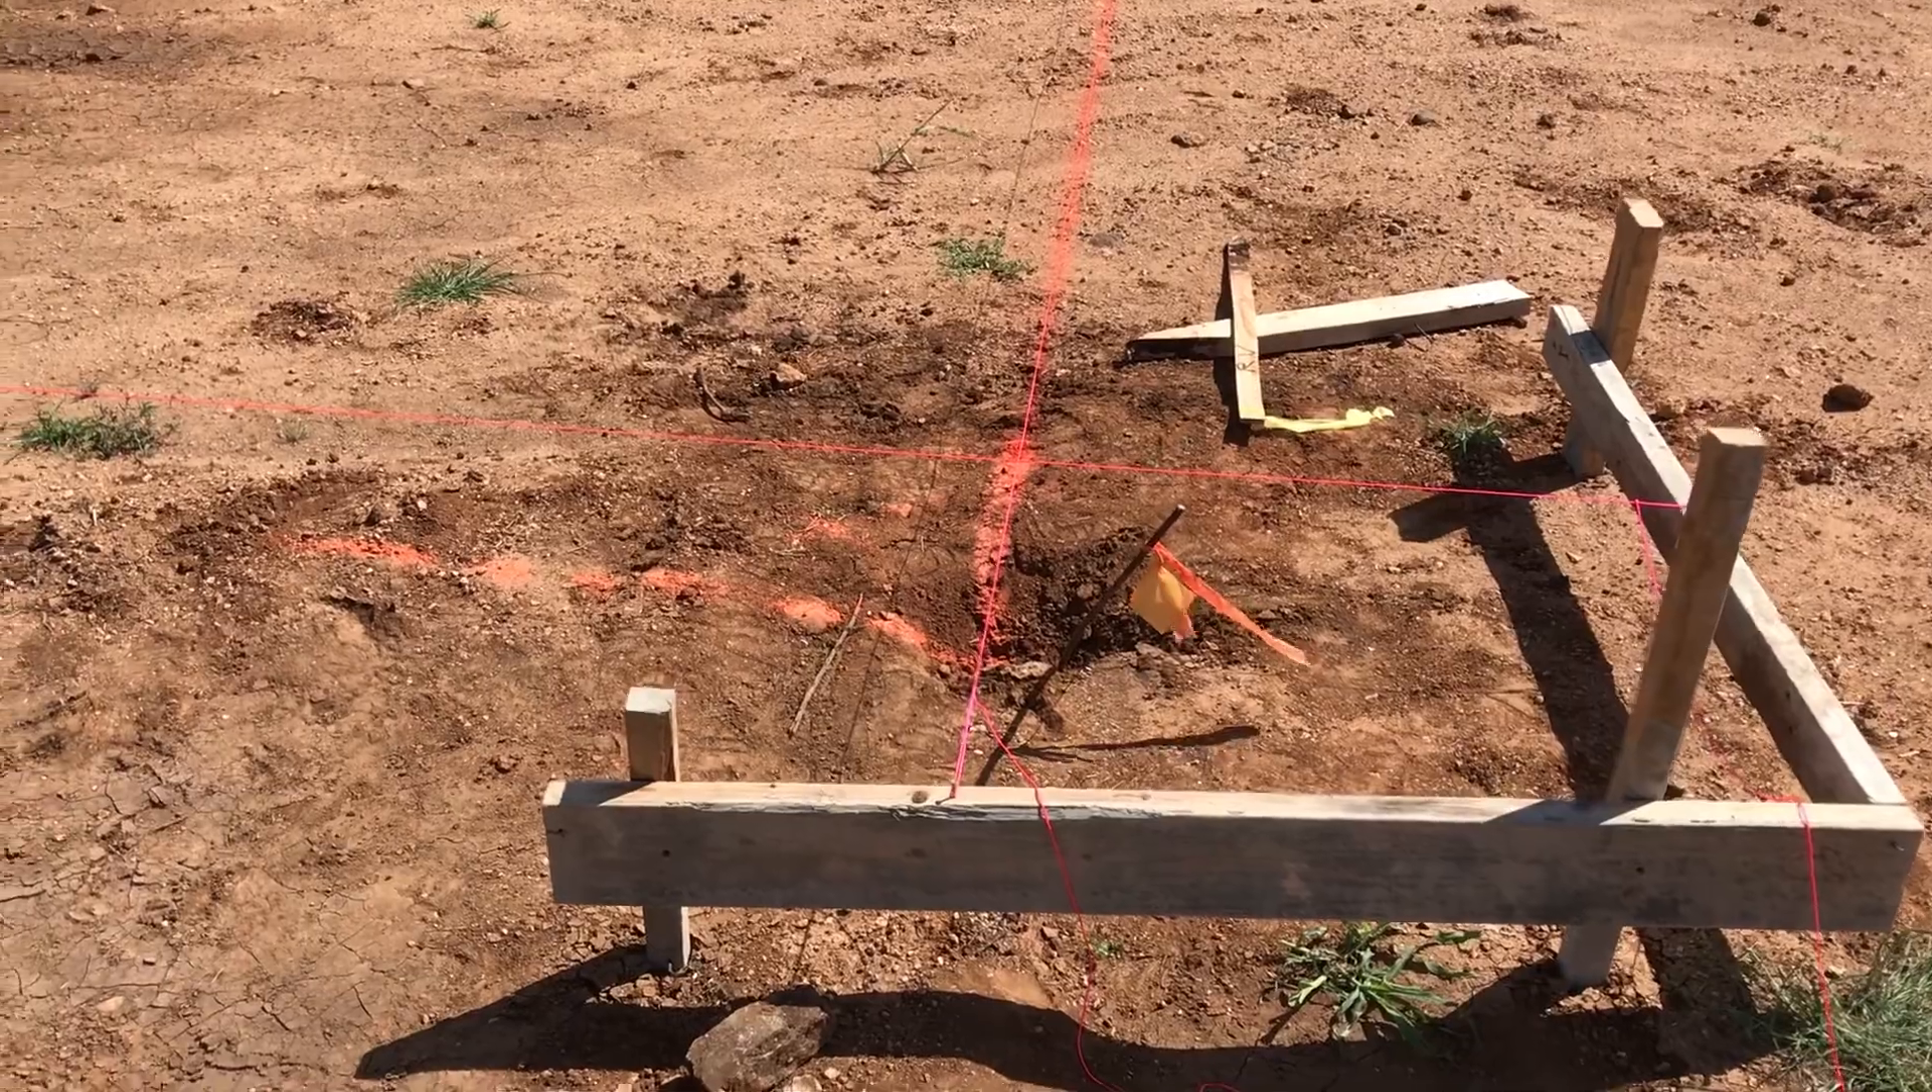We've got our batter board set up on the corner points.